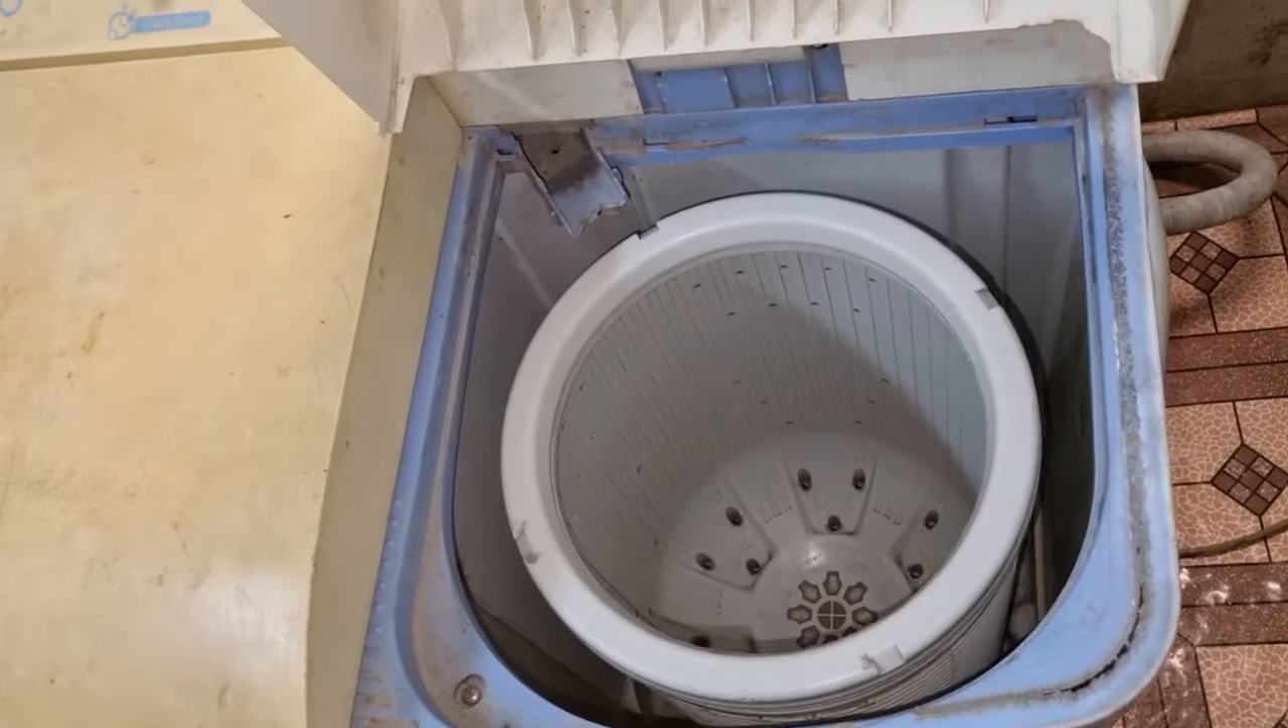यहाँ पर हमने इस ड्रम को लगा दिया है।